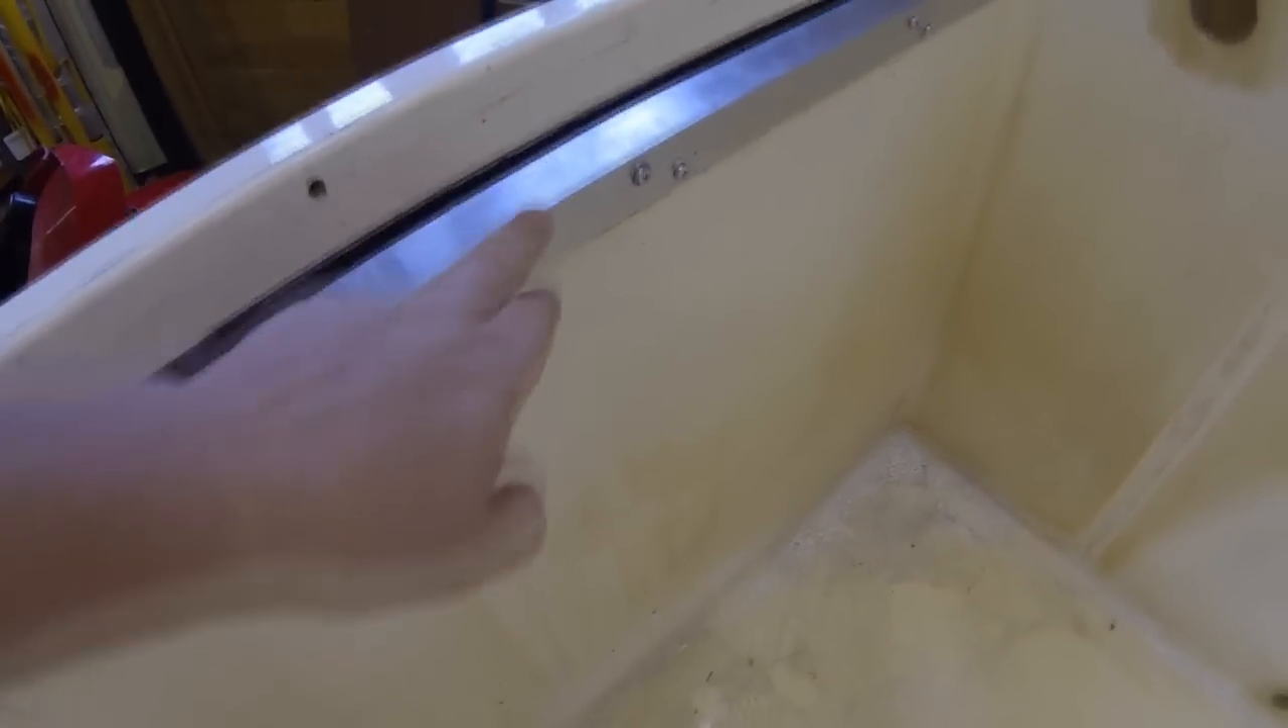And we've still retained the rigidity of the tank by putting an angle bracket along there.